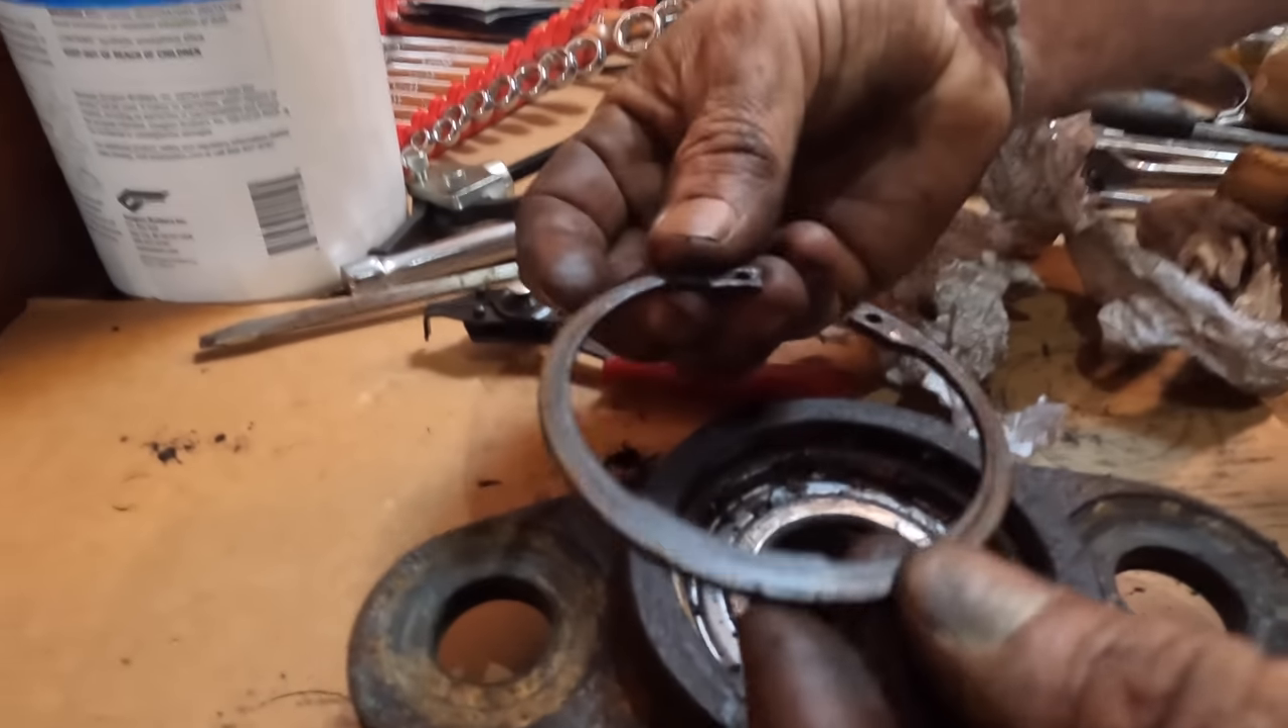Okay so I've removed the retaining clip.